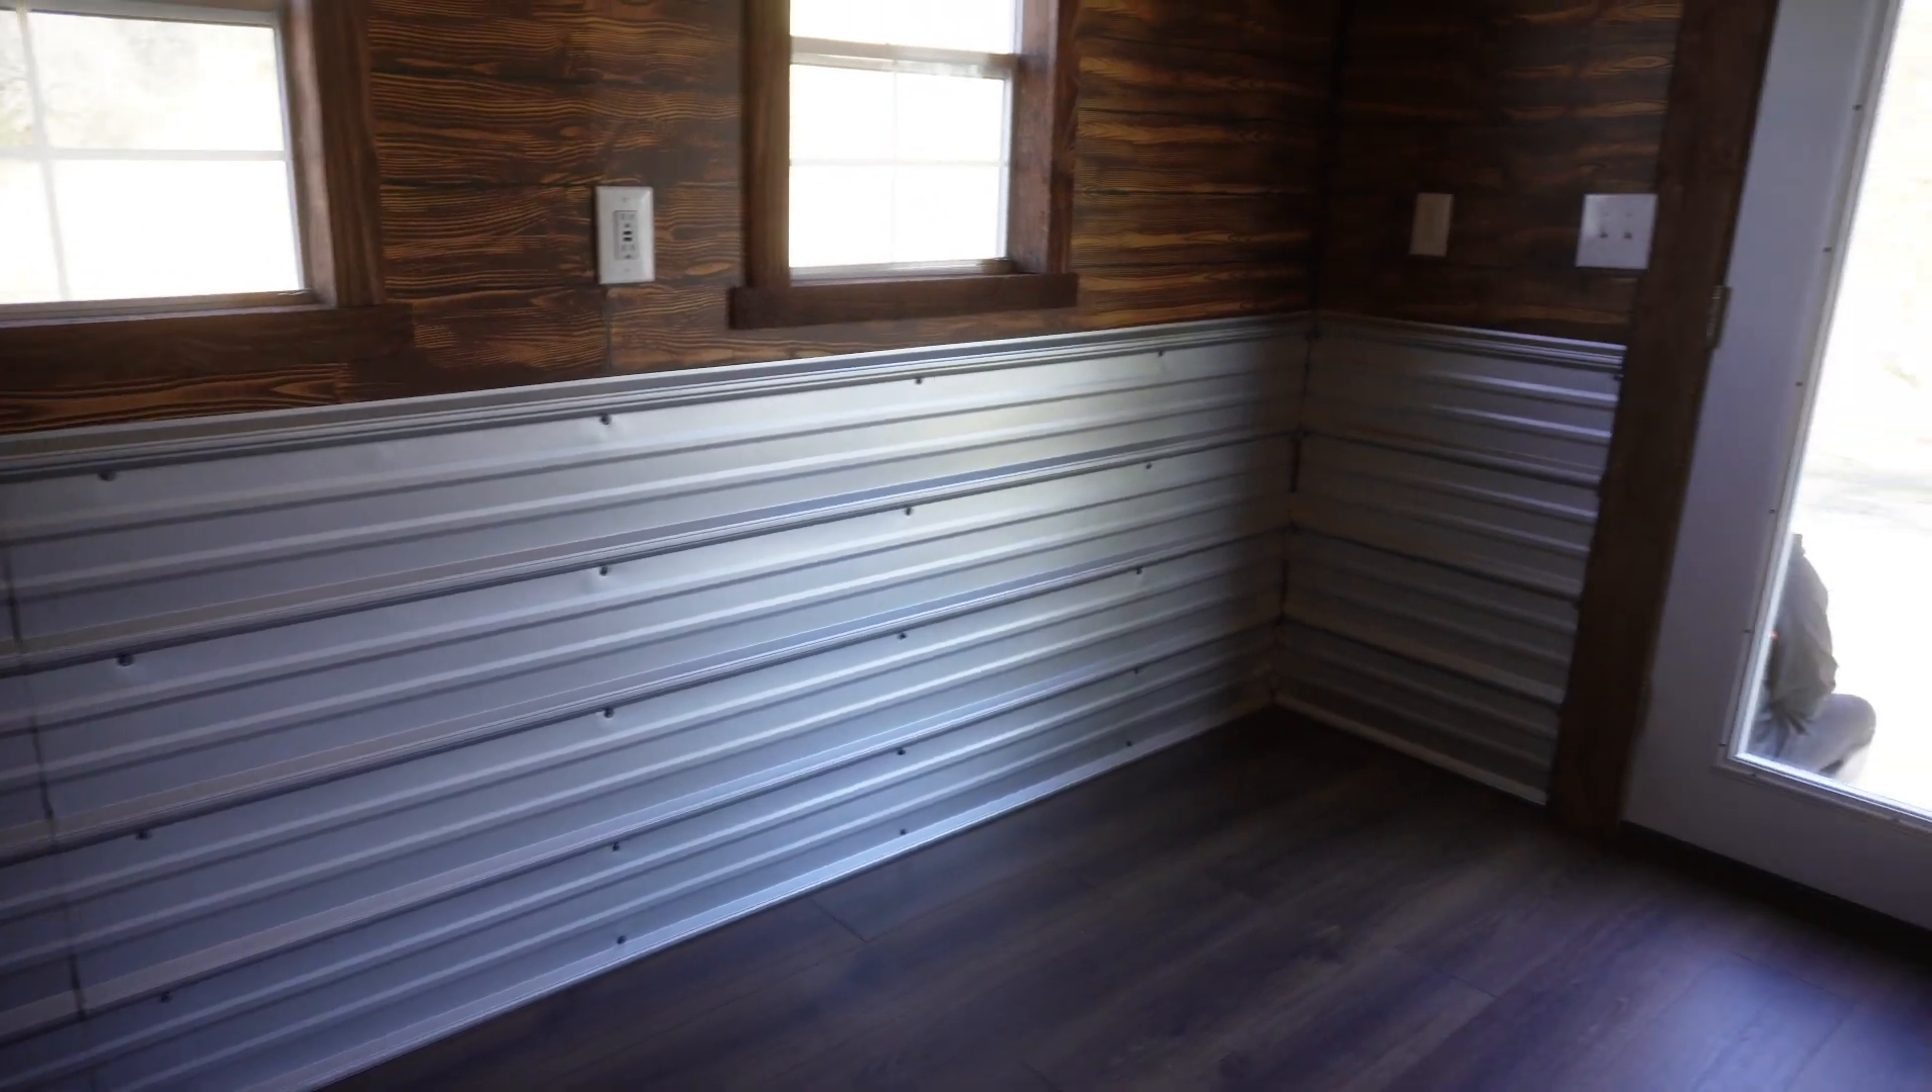Okay, the last piece is up. So, all of the siding inside the bar is done.